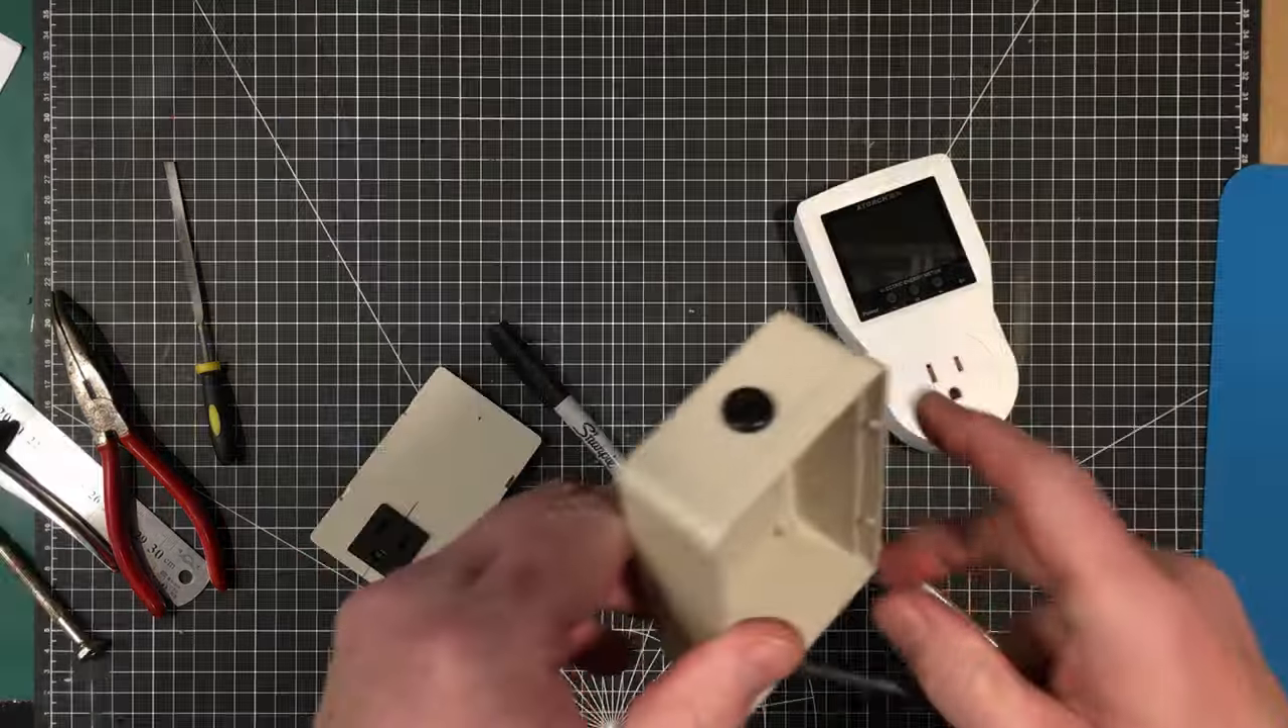Okay I've got the hole in there and a grommet in the hole.